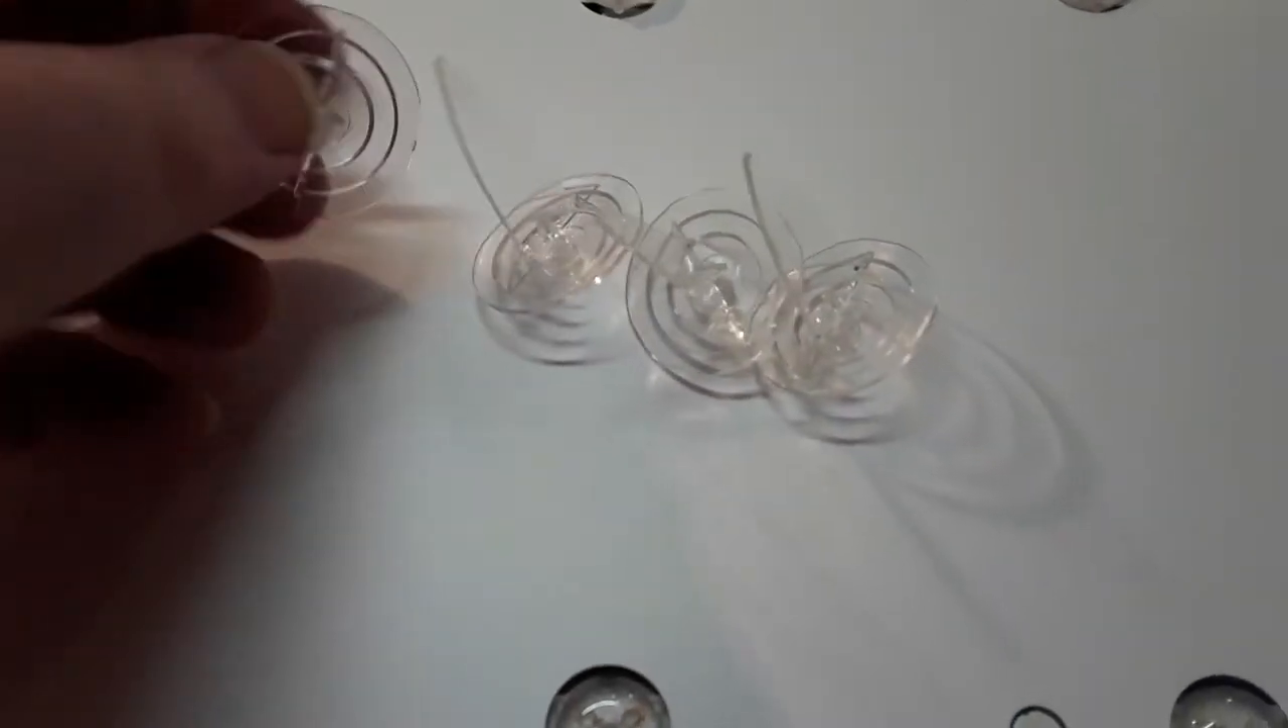So I've removed the four diffuser supports.